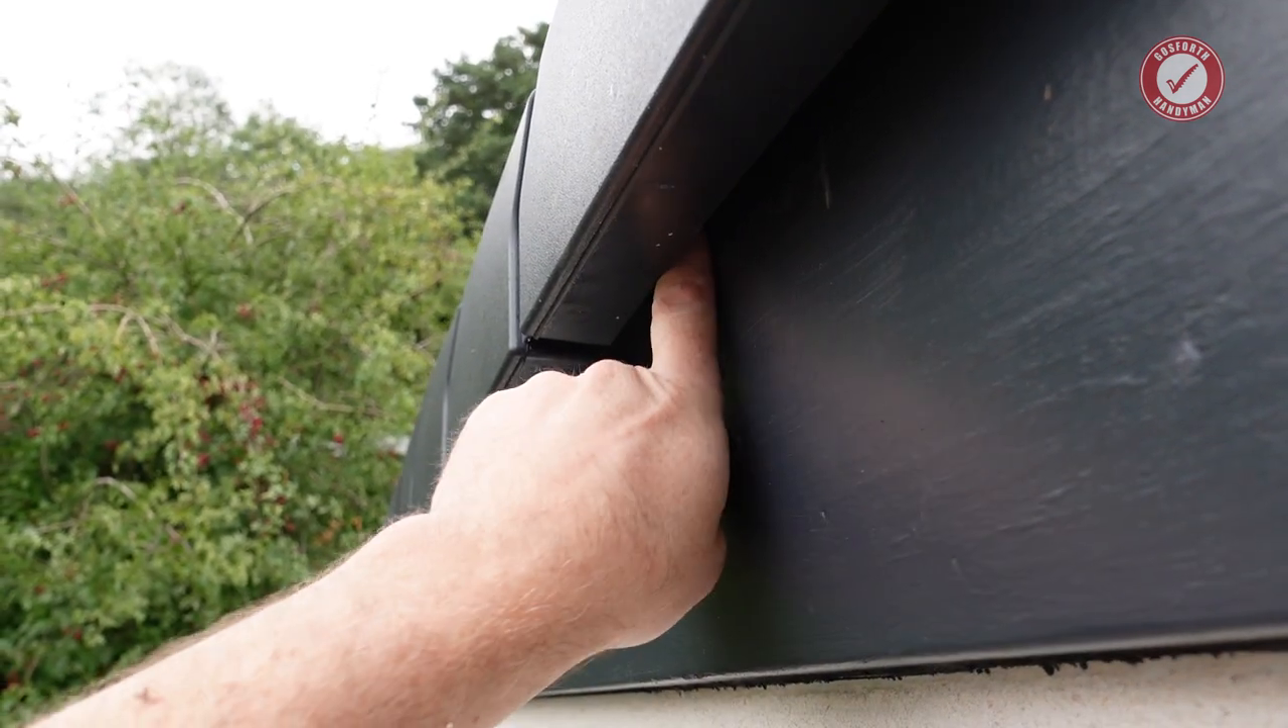If you leave a gap, birds will nest under your roof straight away. But if you remember, the problem is, is that we've got a gaping gap up this side here, which you definitely shouldn't have.